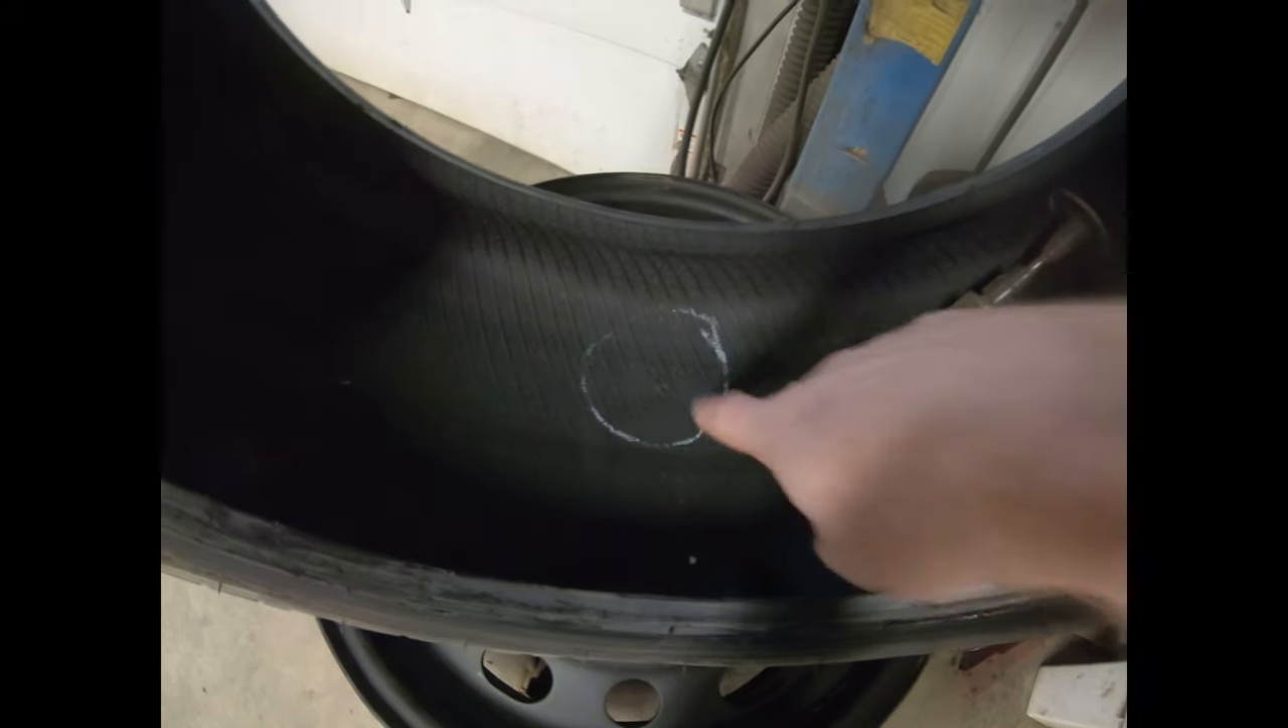And we've got the tire off the rim, we've got it marked where the hole is.